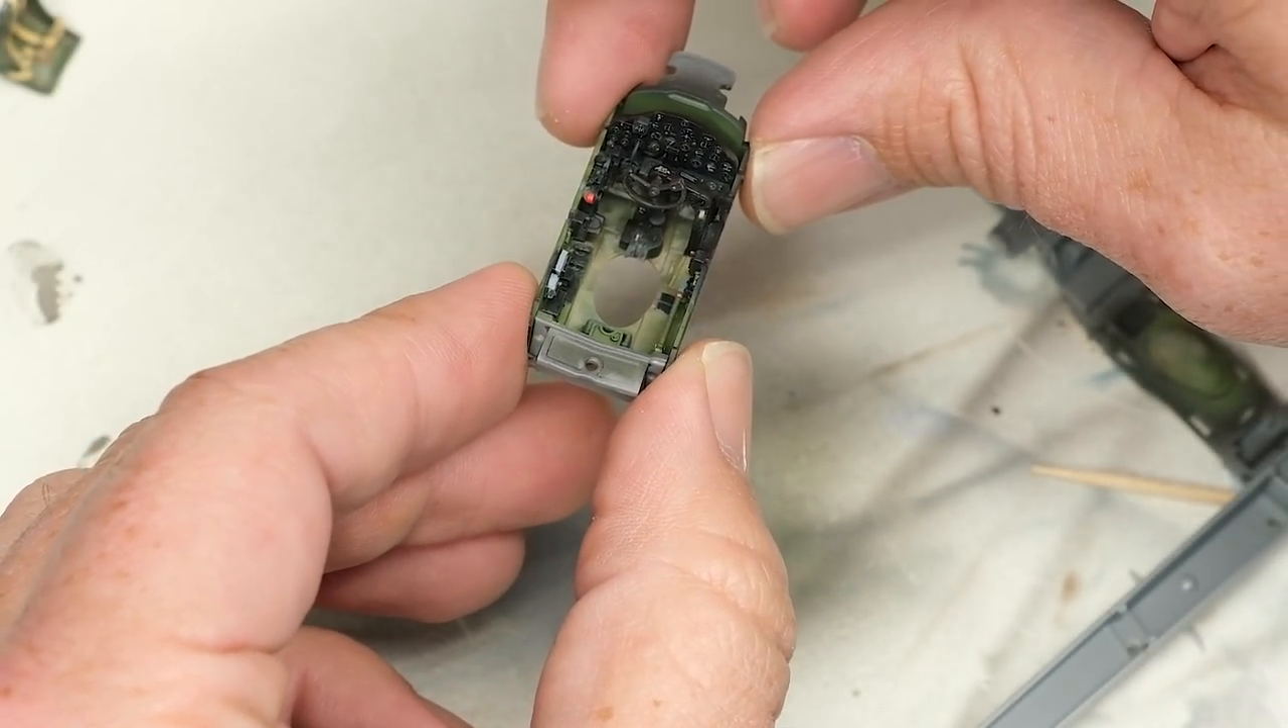Okay, let's do a little bit of final assembly here. And just like that we have a cockpit.